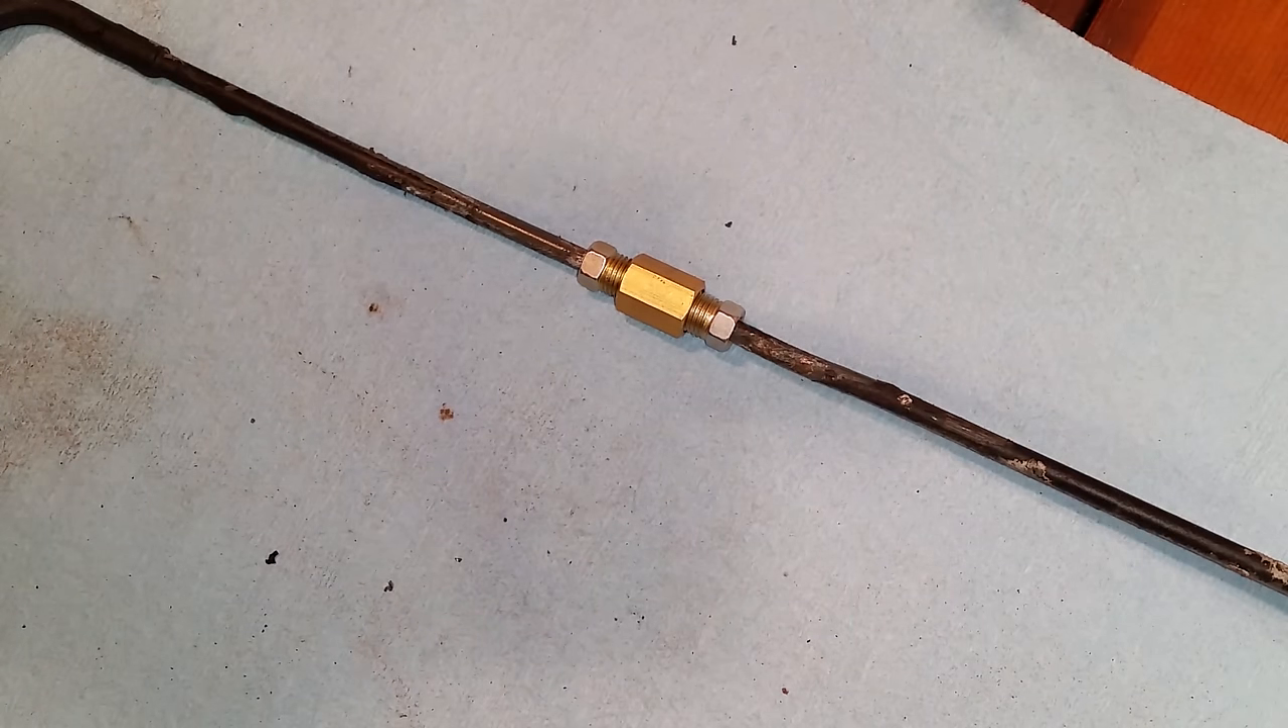This is what your completed brake line union job should look like.